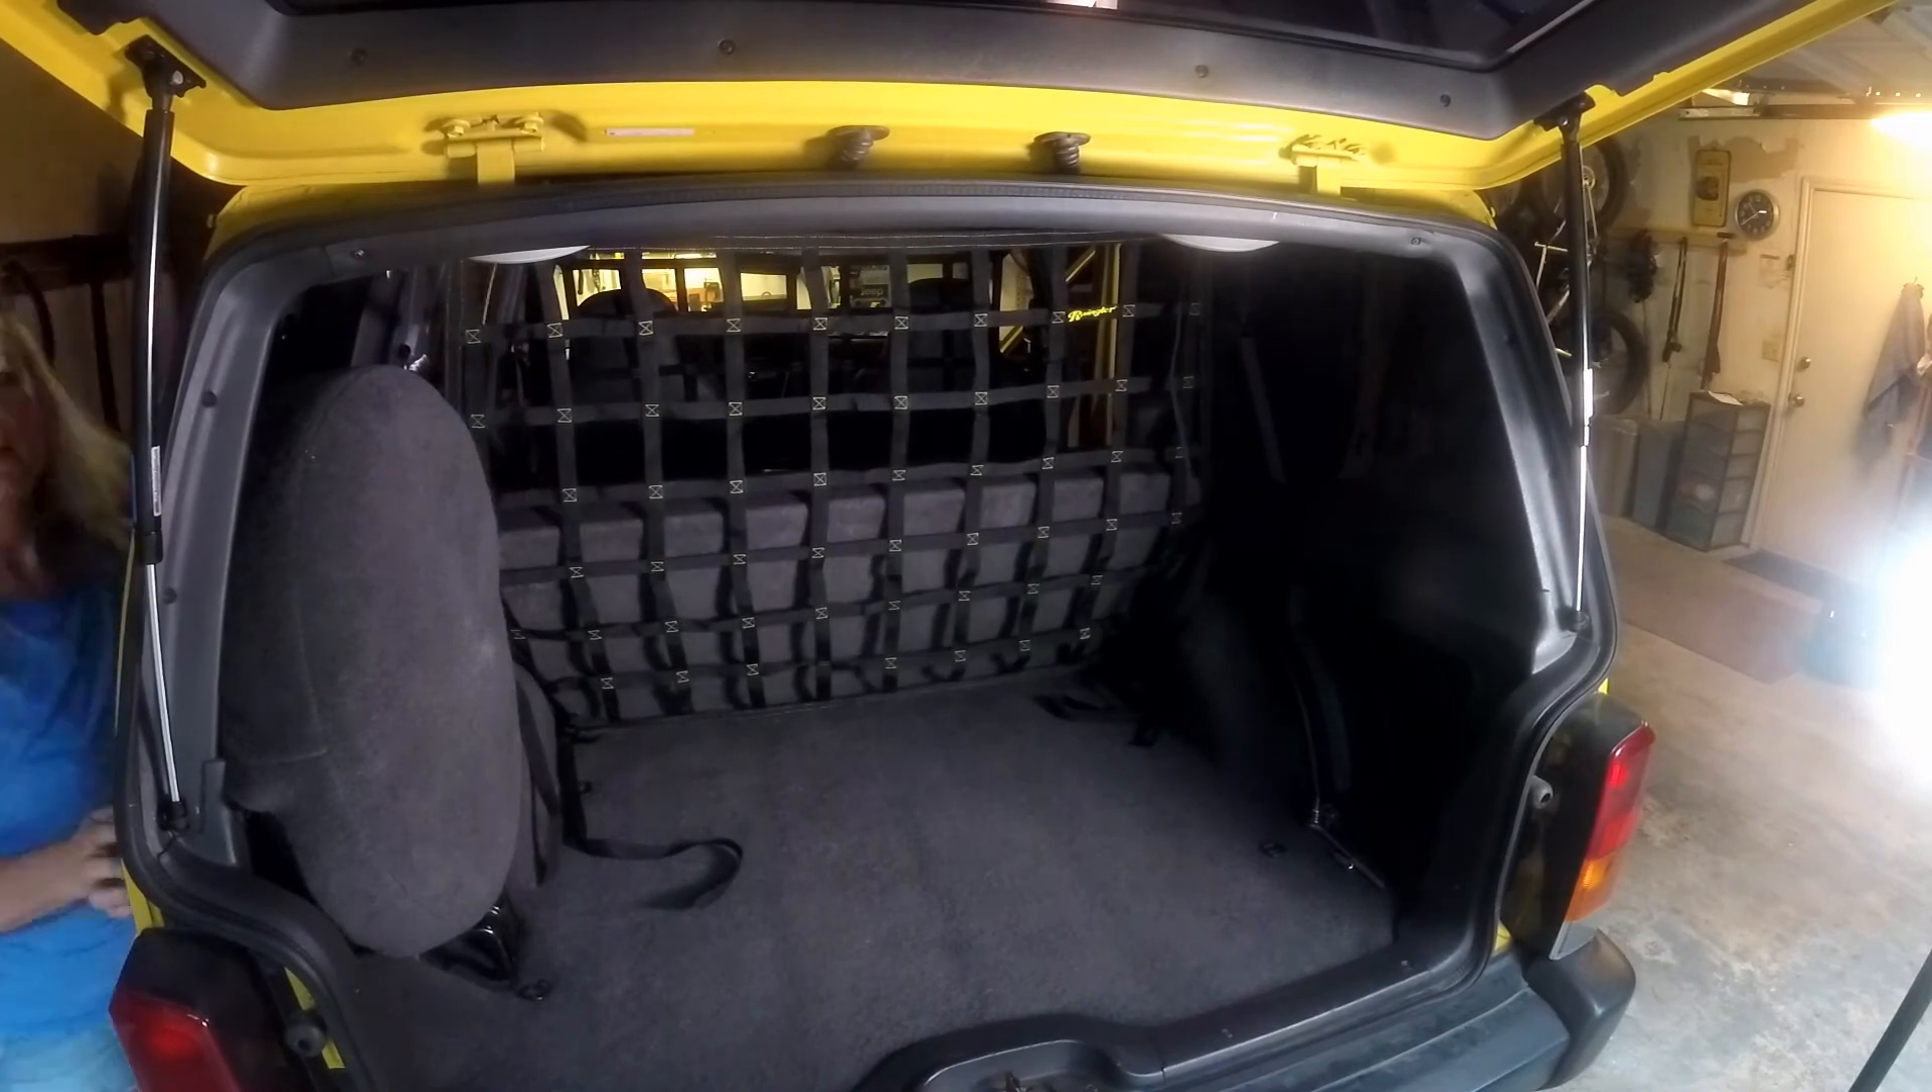And there's my new Wrangler net installed.